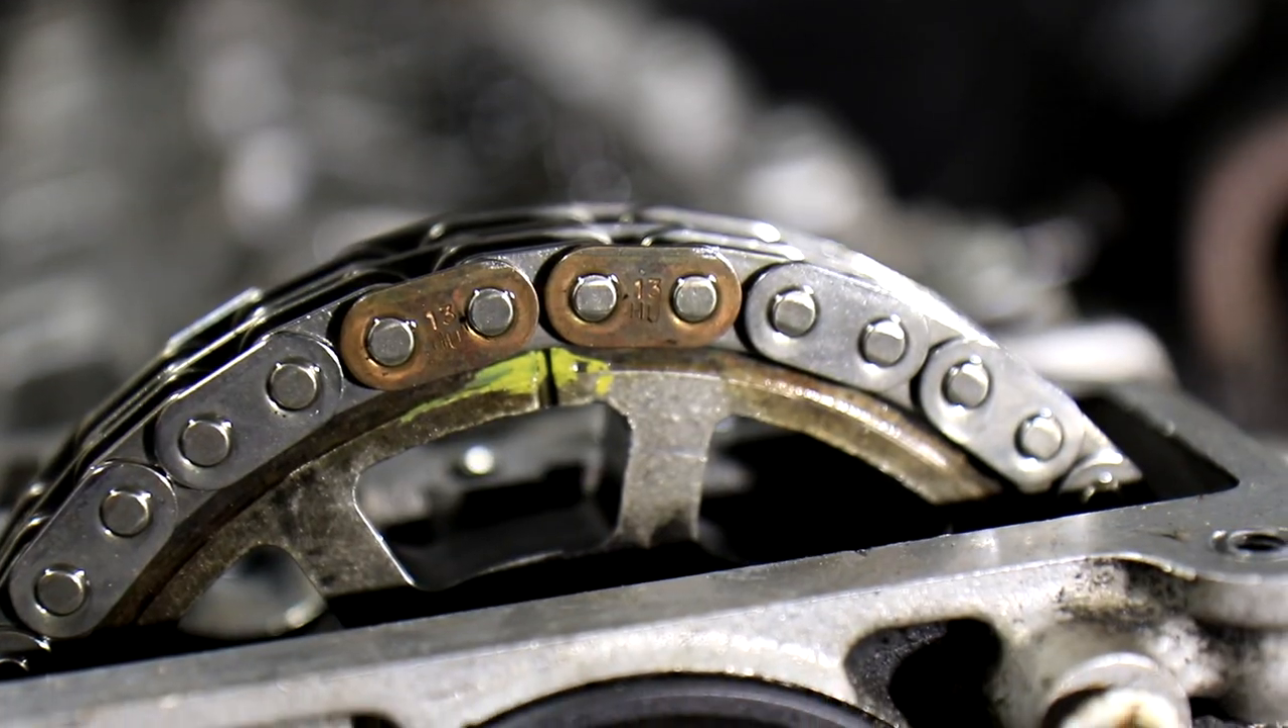Now we finally got the groove and the two colored links together in the same spot.